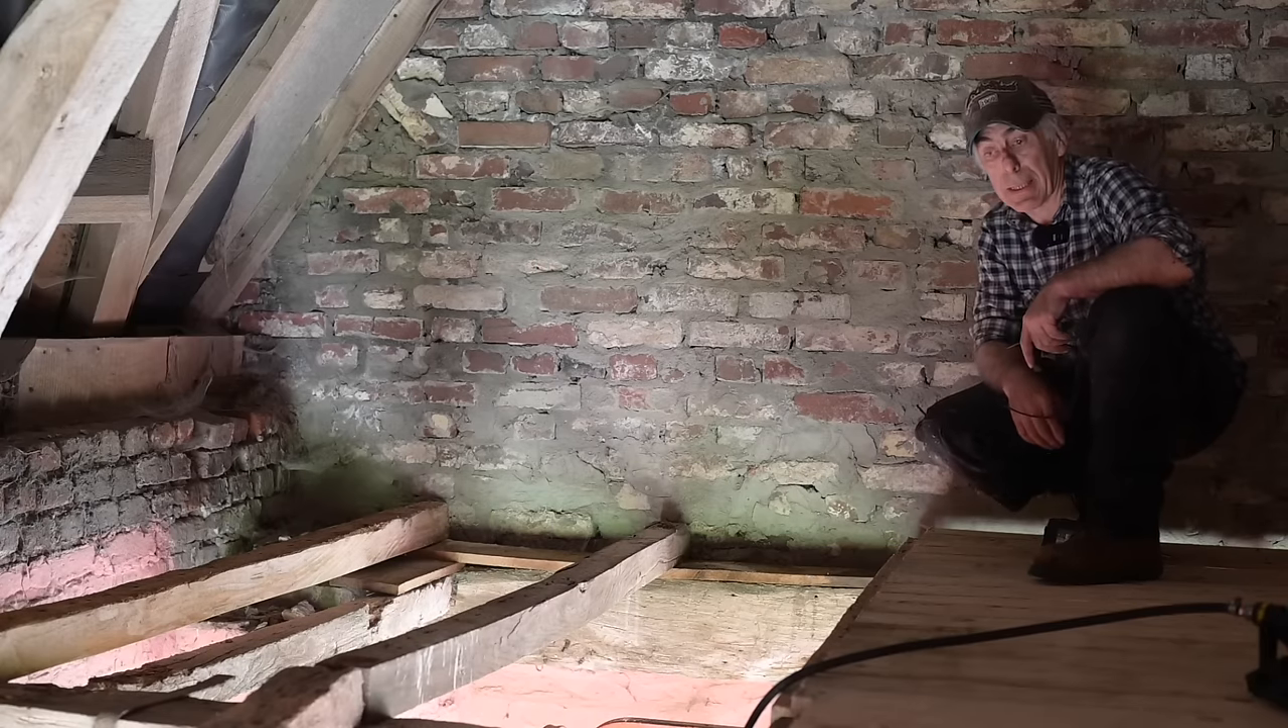Now it's time to fill in the remaining planks.